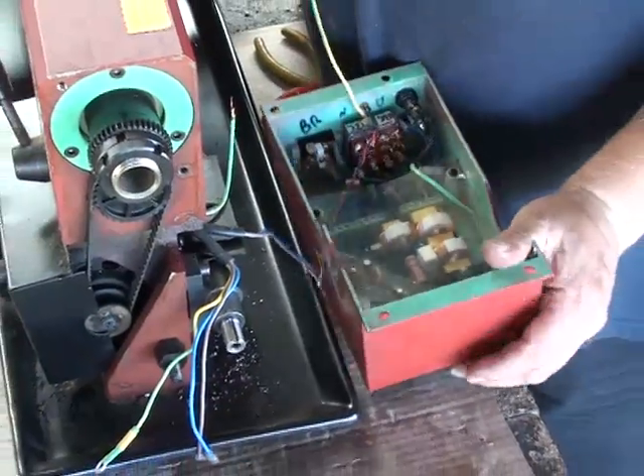So there's the power box. It's now removed from the lathe.